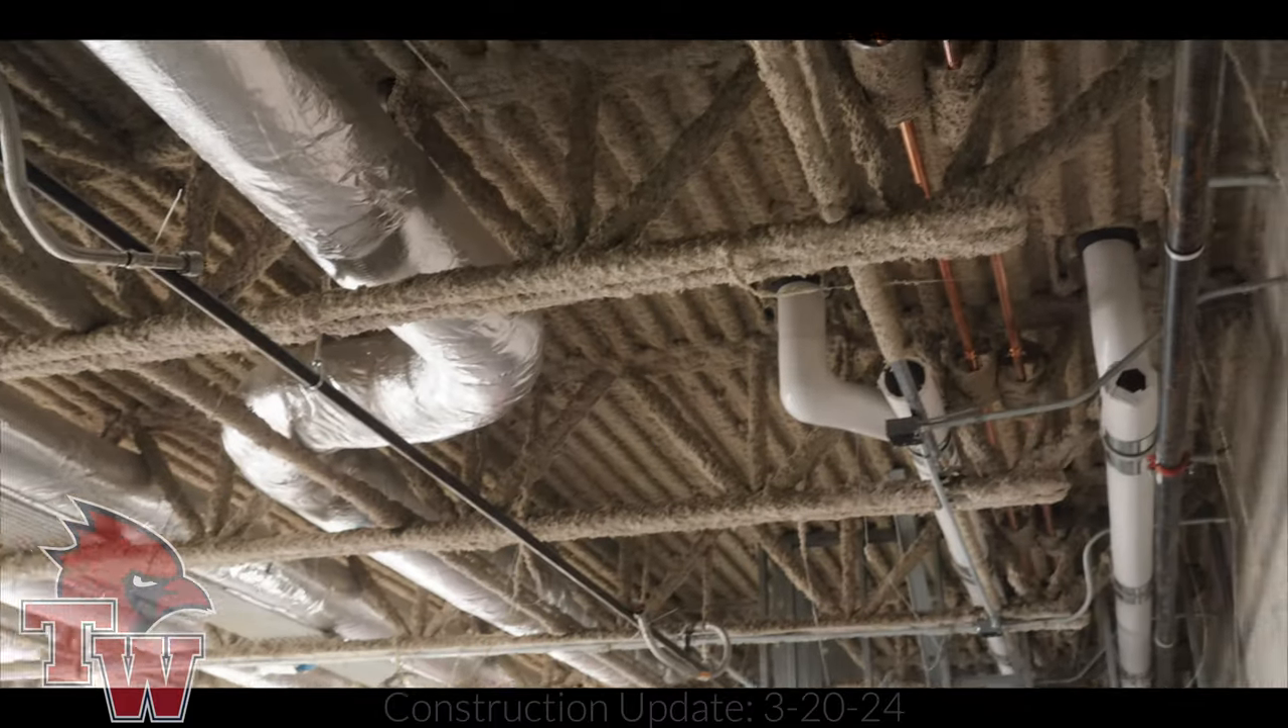In the ceiling all of our ductwork is is wrapped with insulation. That's a good sign.